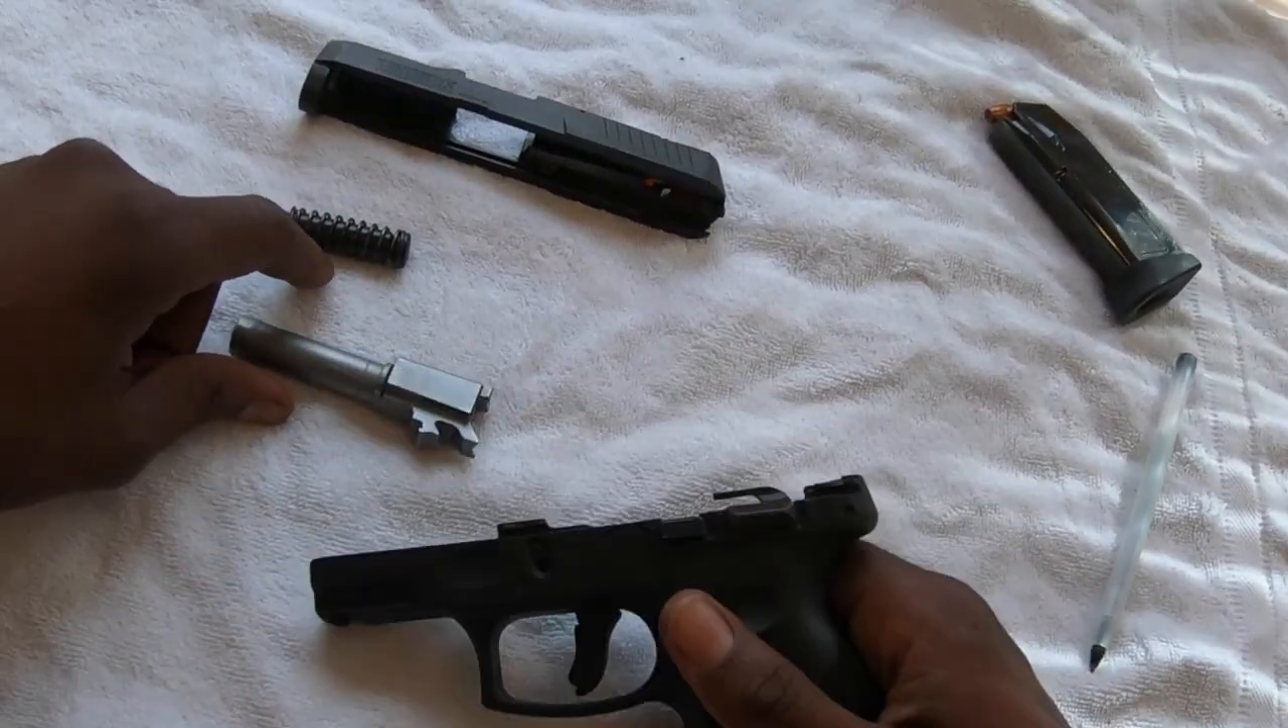So now we got the upper receiver with the pin and rod out. We got the barrel out, and we have the lower end of our gun.